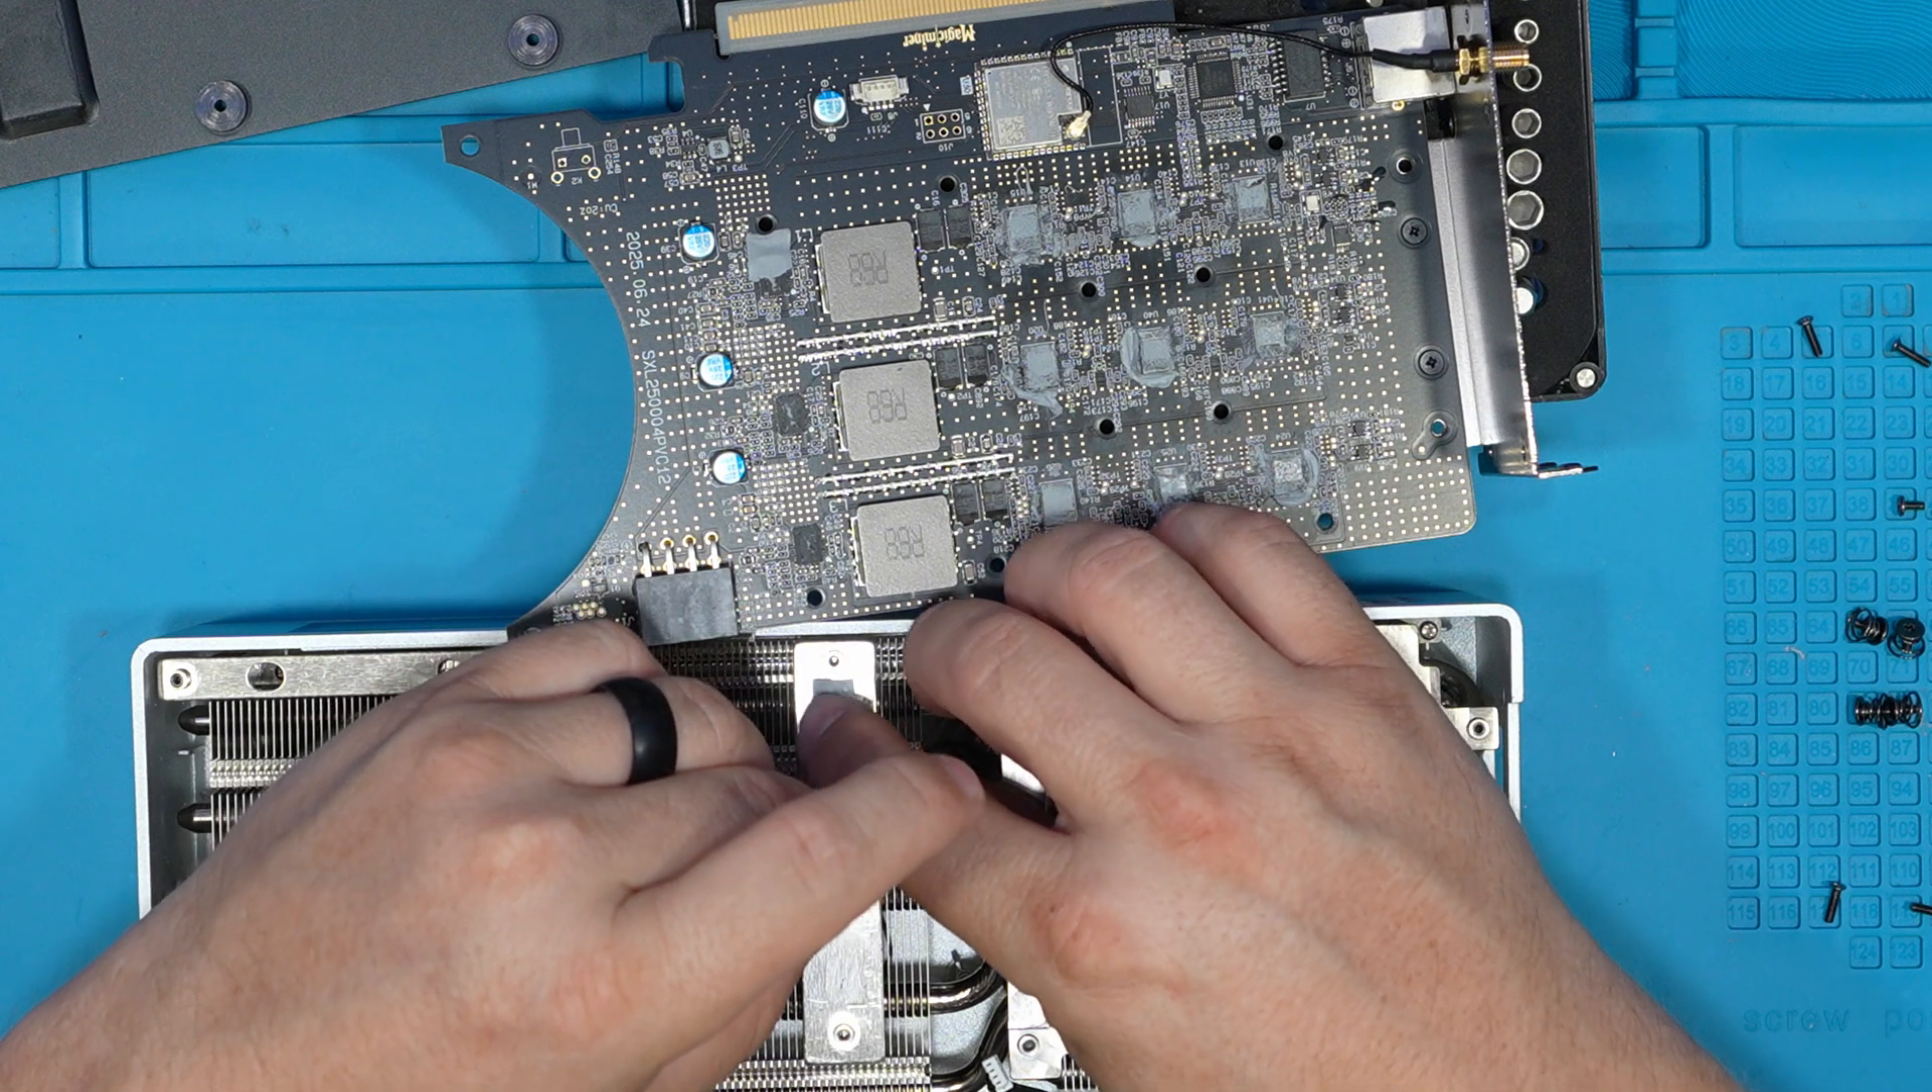We got the heat sink off.